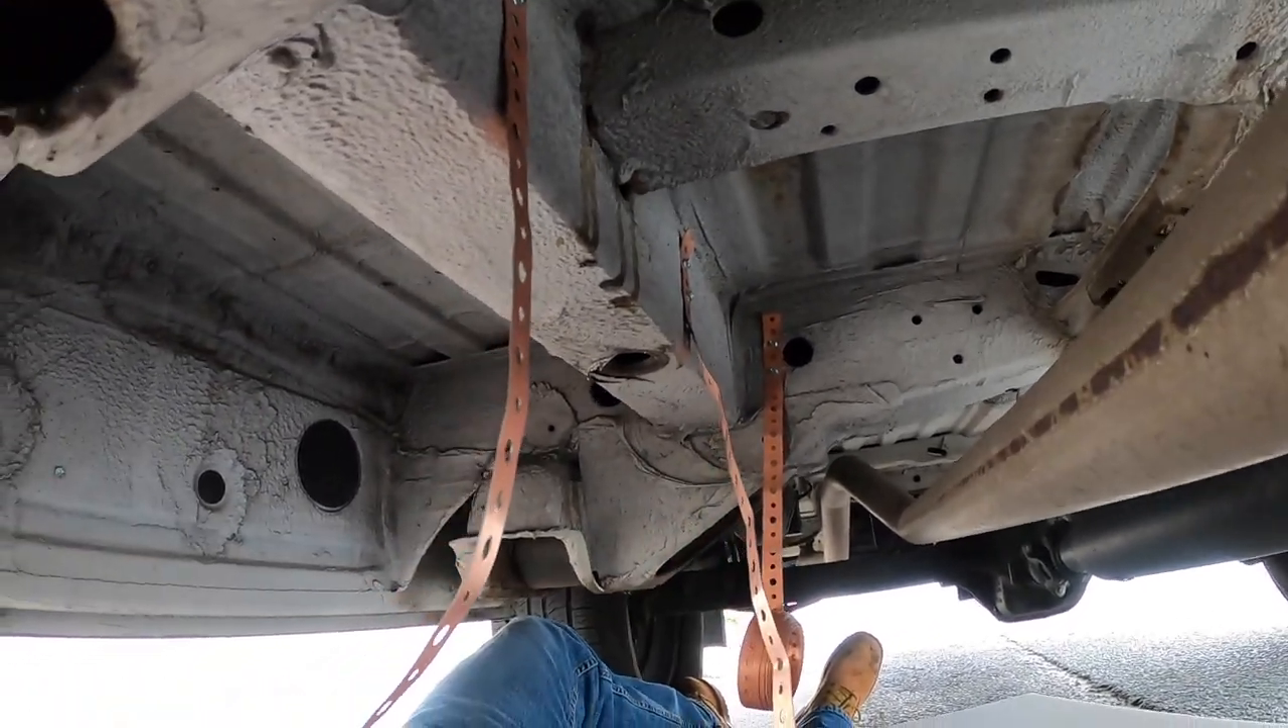So I have my copper pipe hanger right here and I have three strands so far that I'm putting on the passenger side as you can see here.